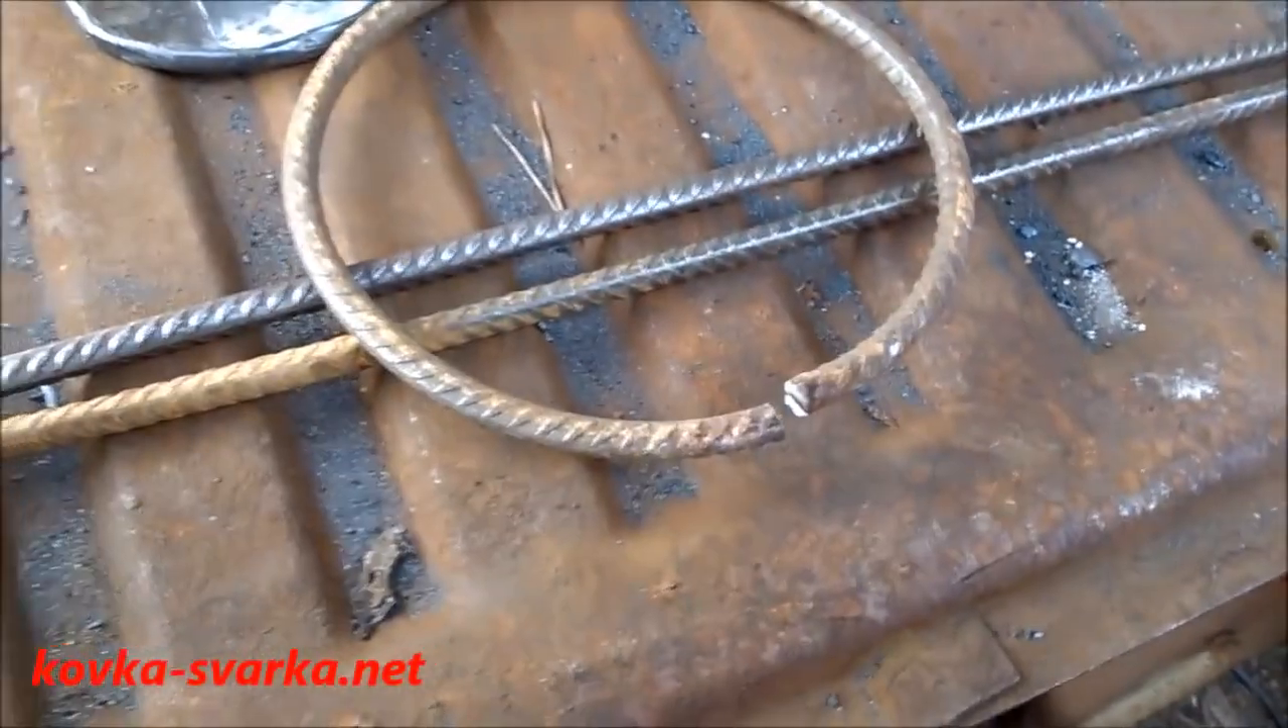Кольцо разрезал, отрезал лишние концы и теперь надо соединить это кольцо, чтобы оно стало единым целым.